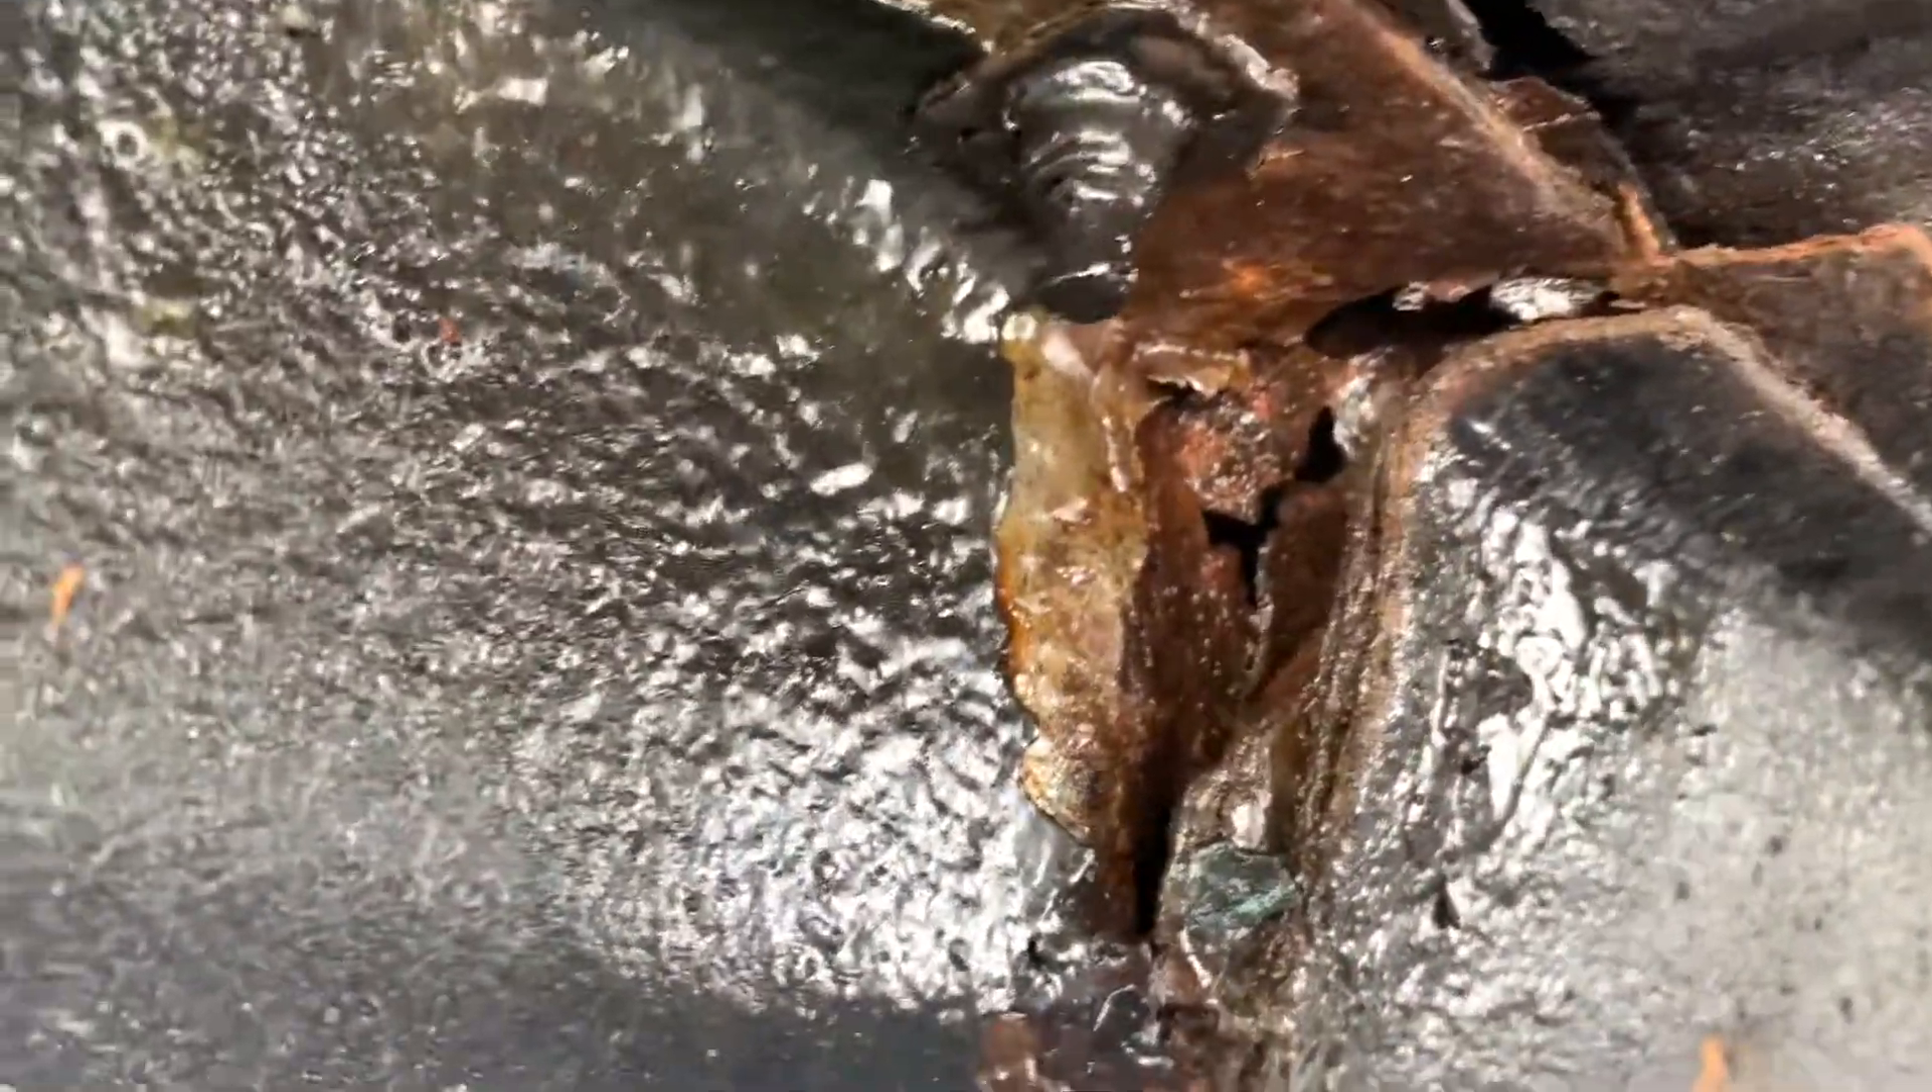I have a problem area like right here that the frame is kind of separating.